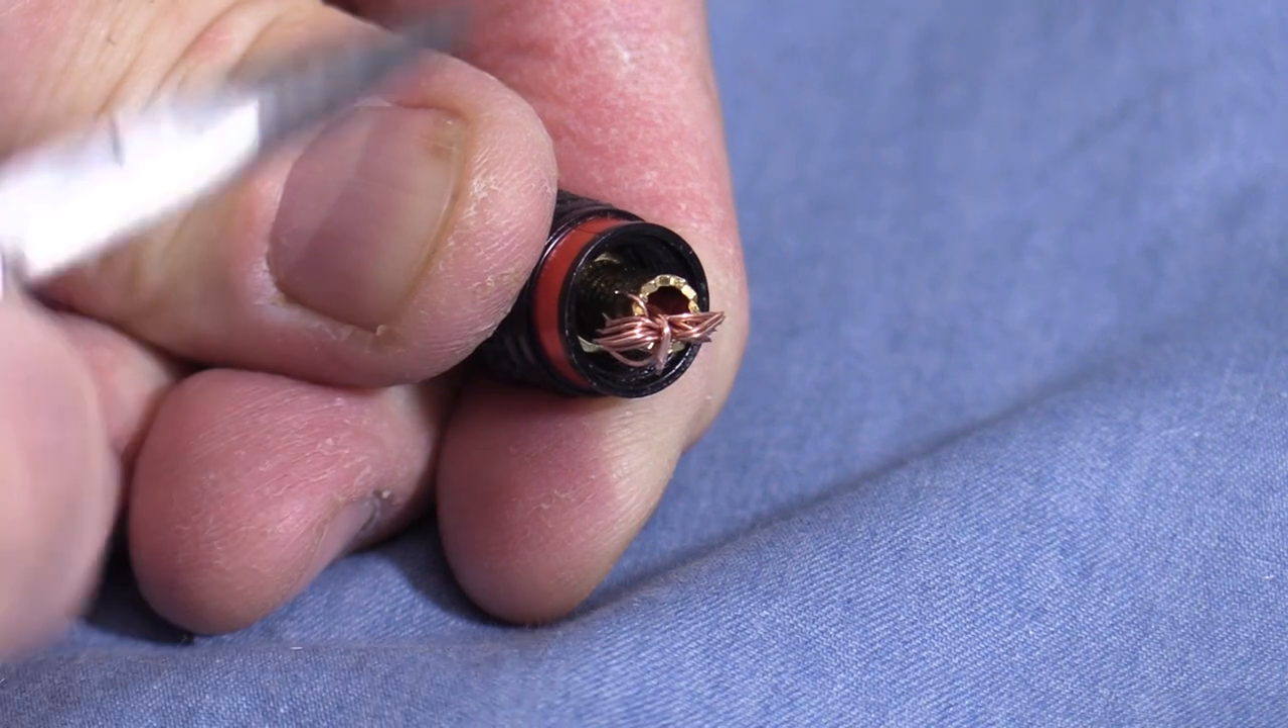The other end of each wire goes through the back of the banana plug. I've folded the strands around the ends of the metal tube inside.